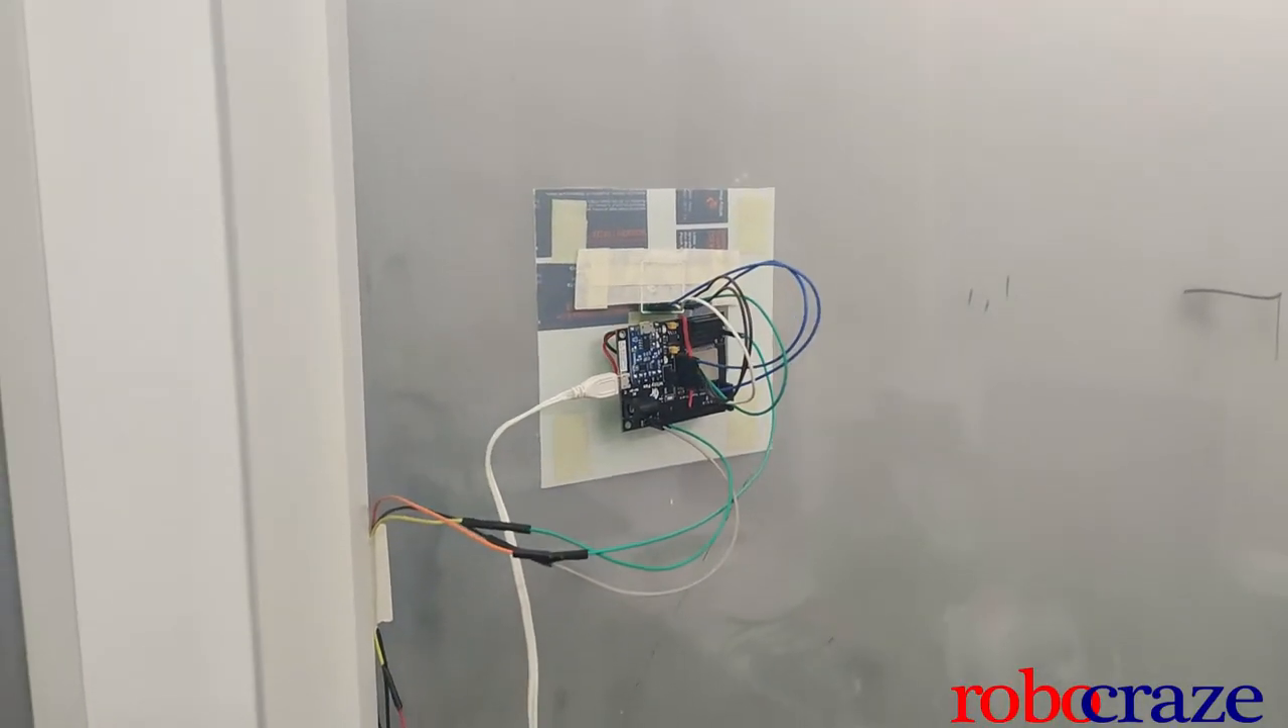So guys here you can see that I have mounted the entire setup on a door, my RF430 board is mounted behind a window pane and is connected to my microcontroller using jumpers.